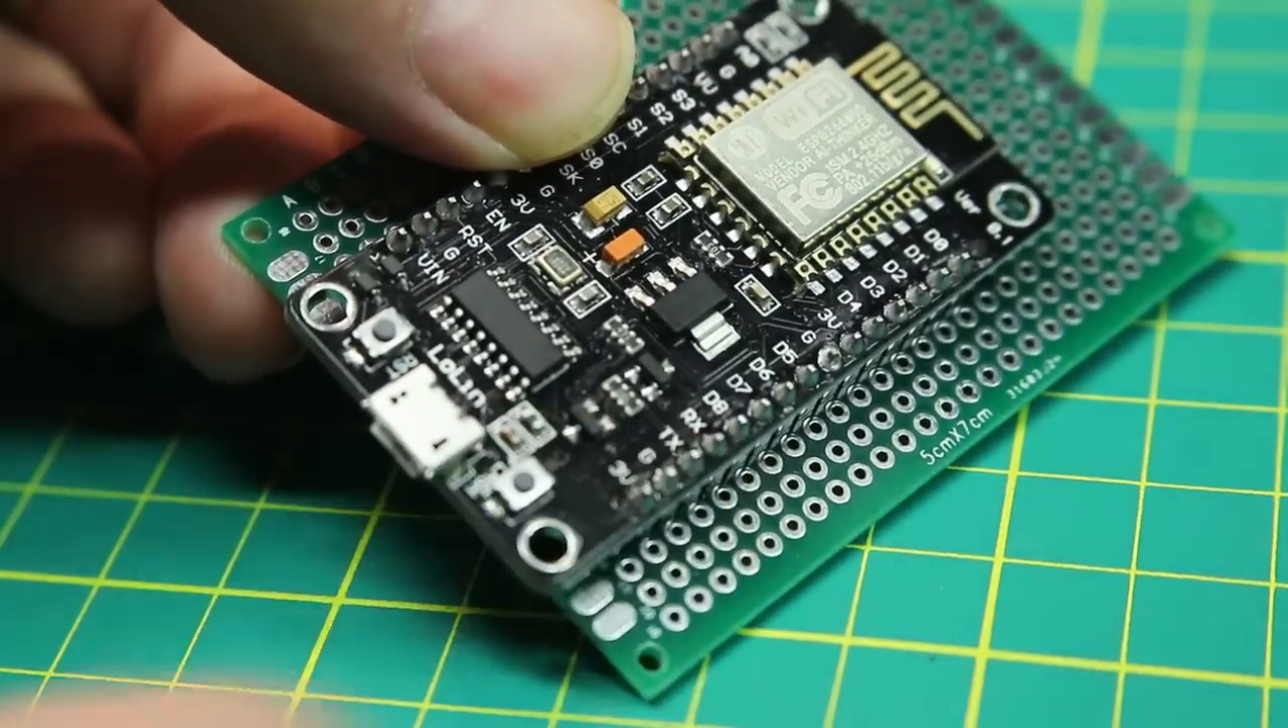All right gone ahead and taken the perf board and set our esp8266 into it.